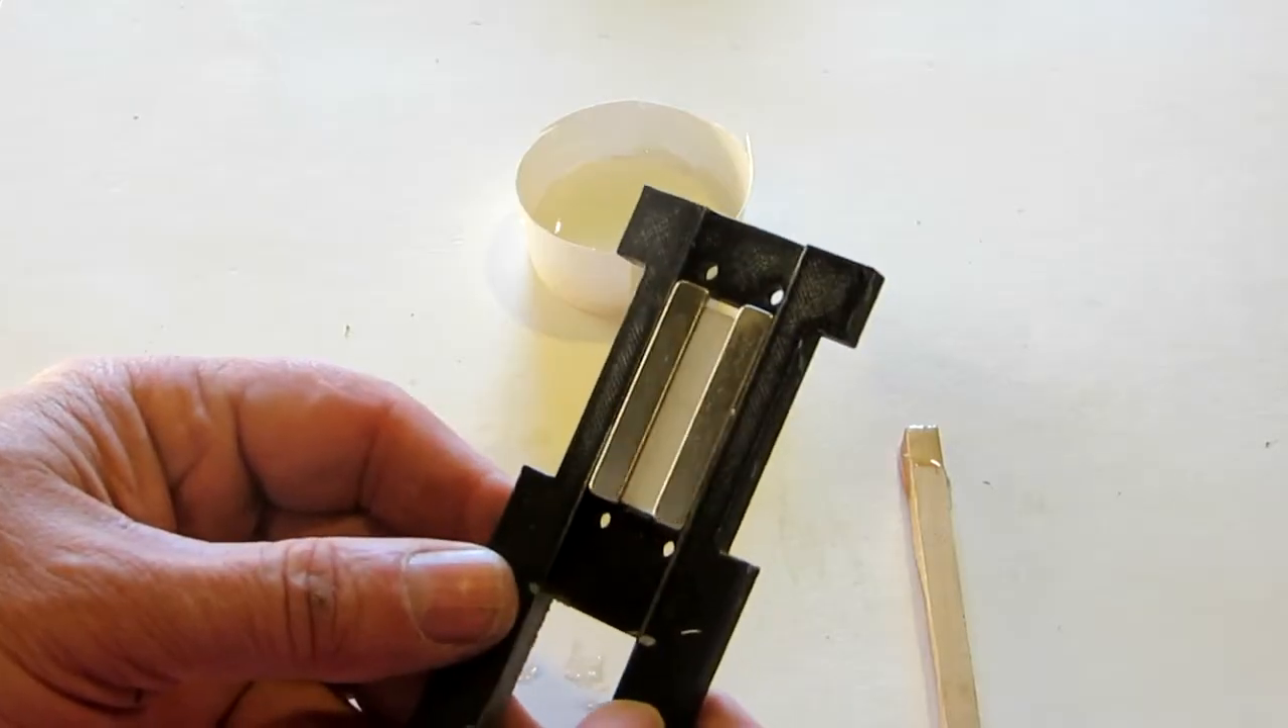And everything seems lined up. So here we see our magnets are in place.